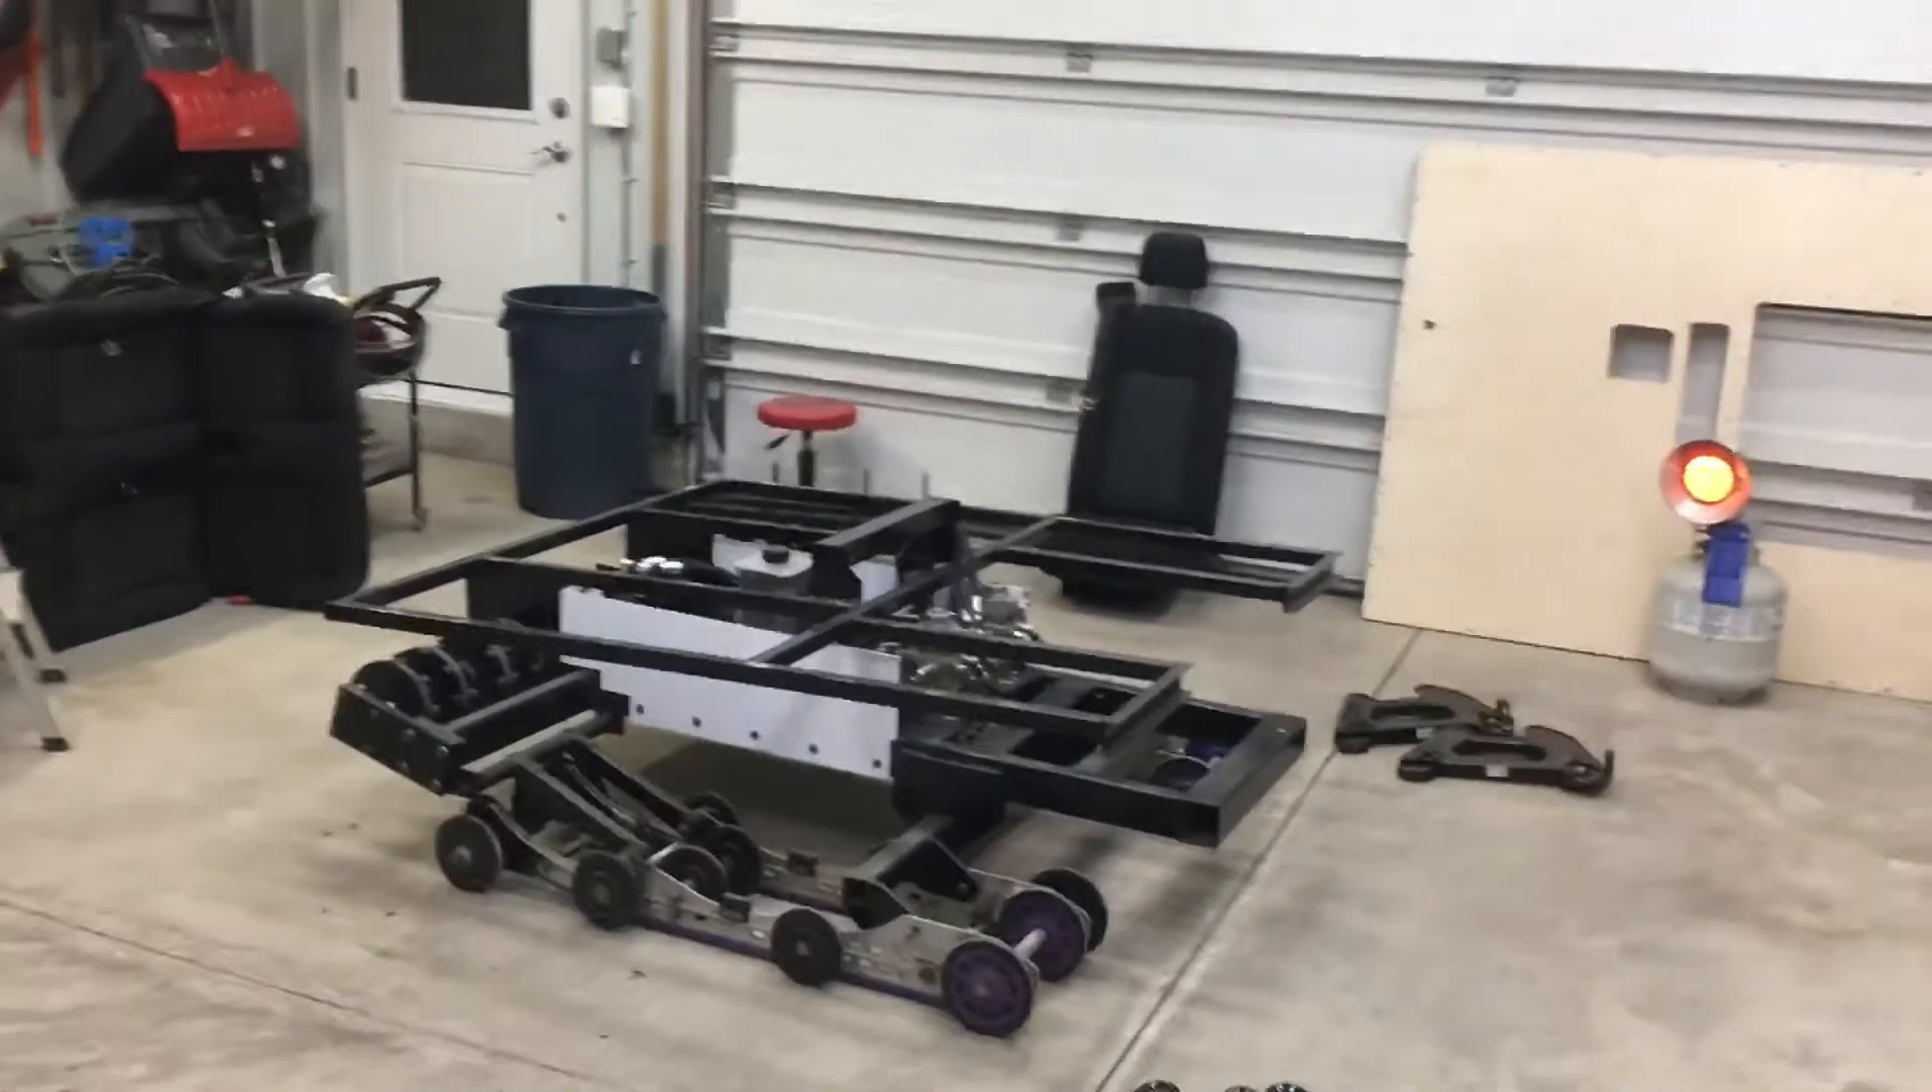I've managed to get the cab taken apart and back down to the chassis now.